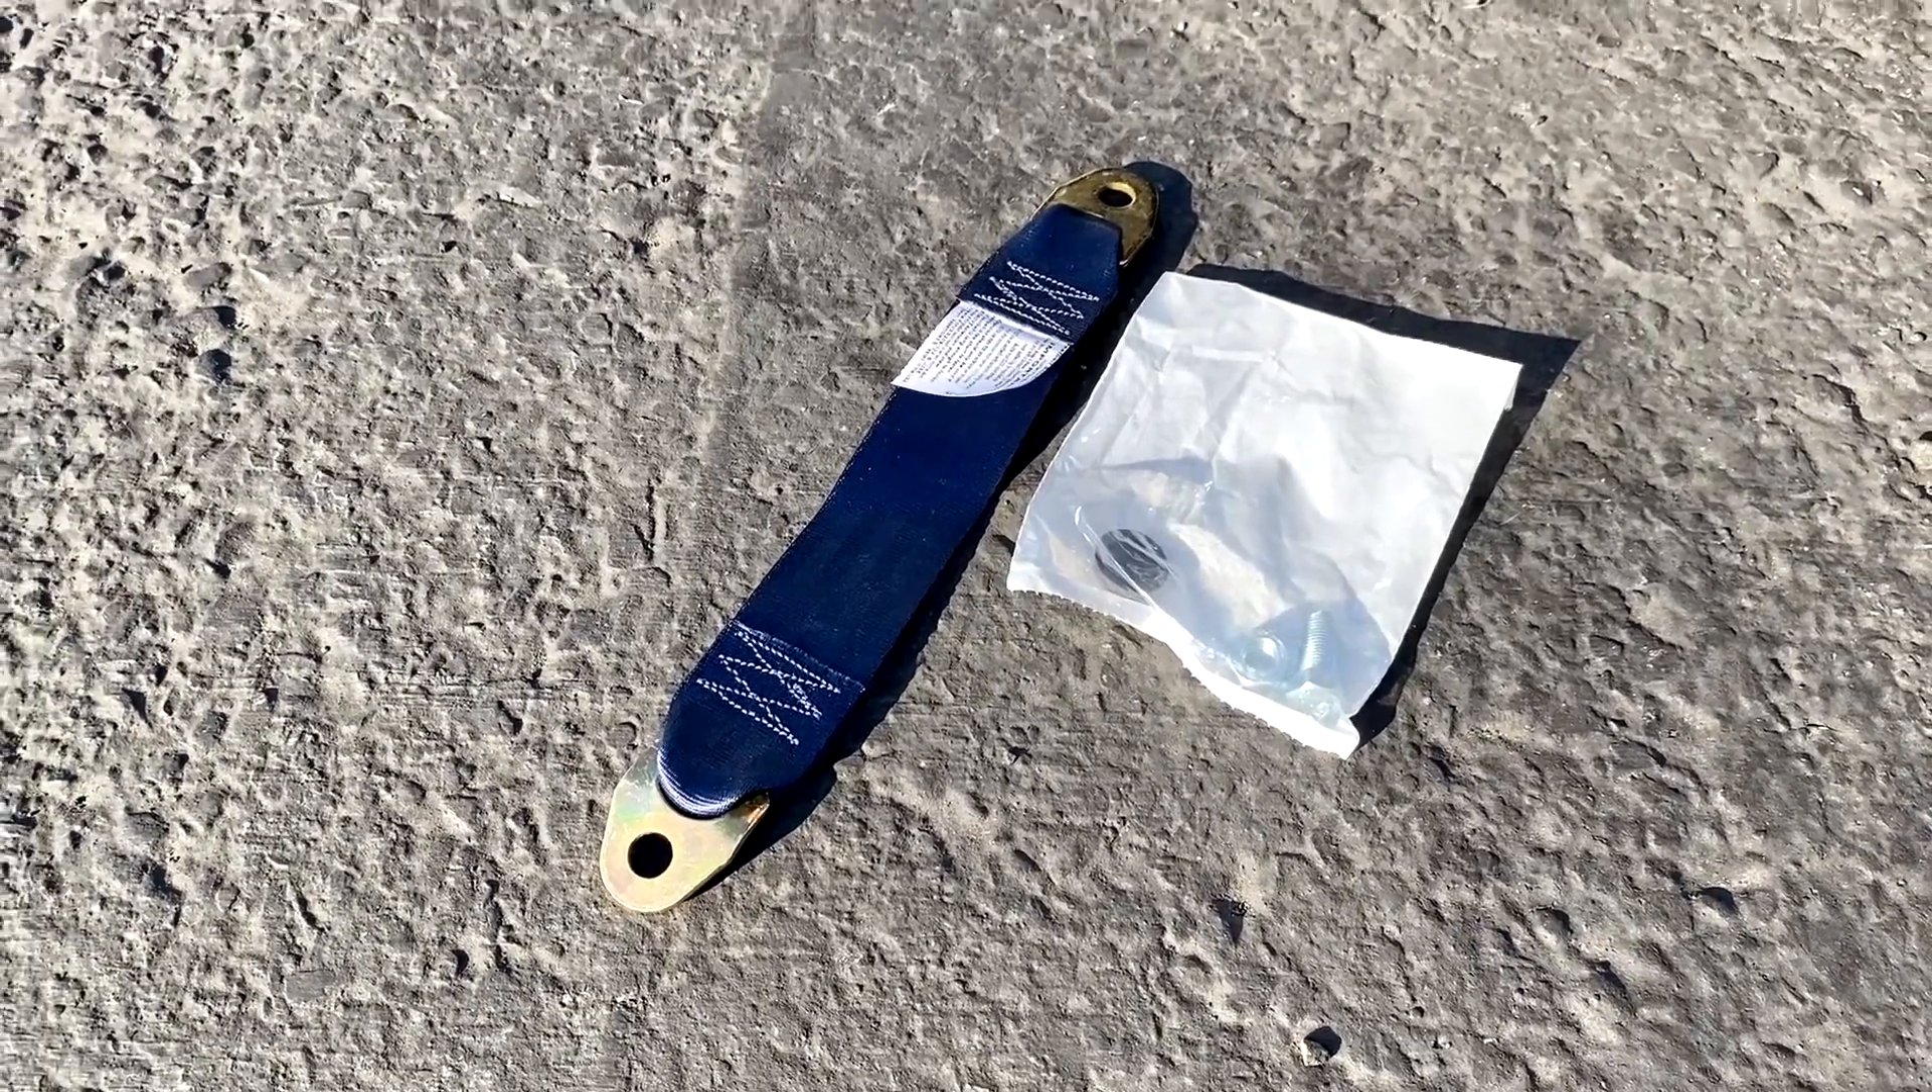And these here are the seat belt extenders that I still need to put in or have installed.